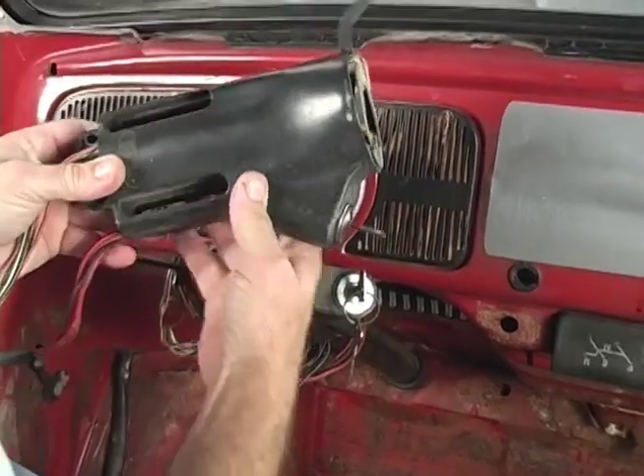Here's the assembly out of the car.